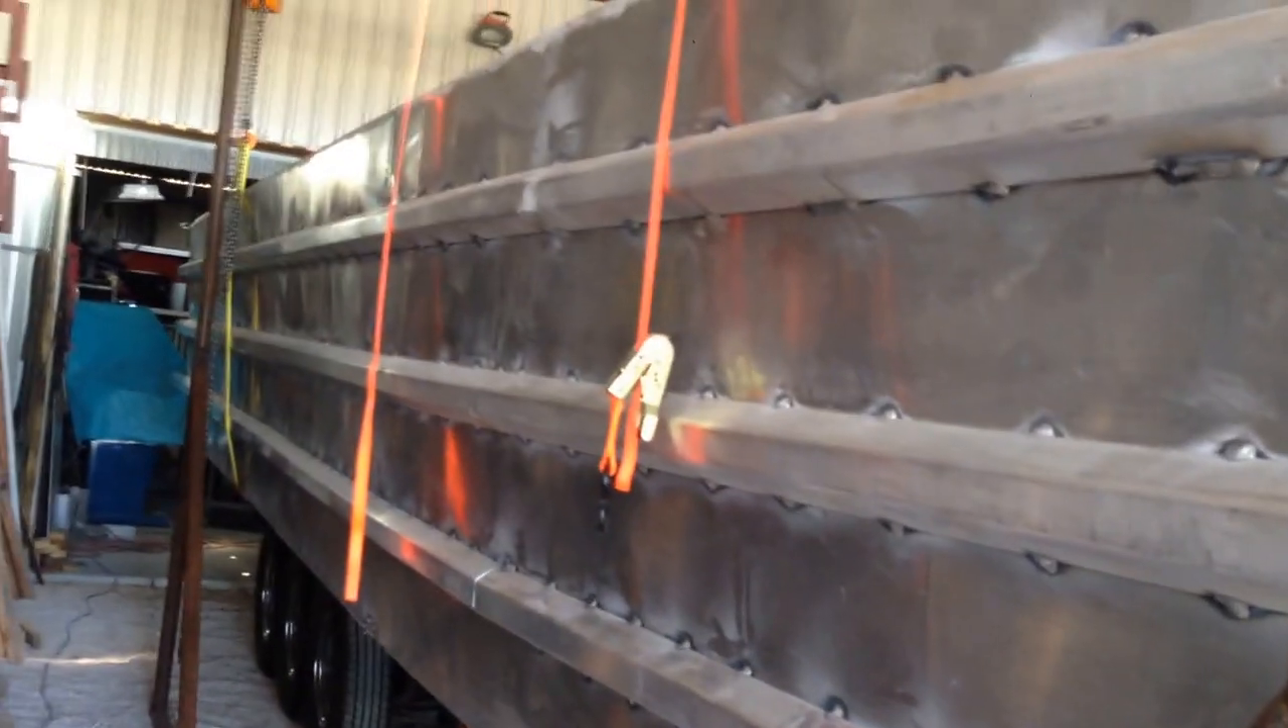So I have three of these nice beefy rub rails on the side of the boat.